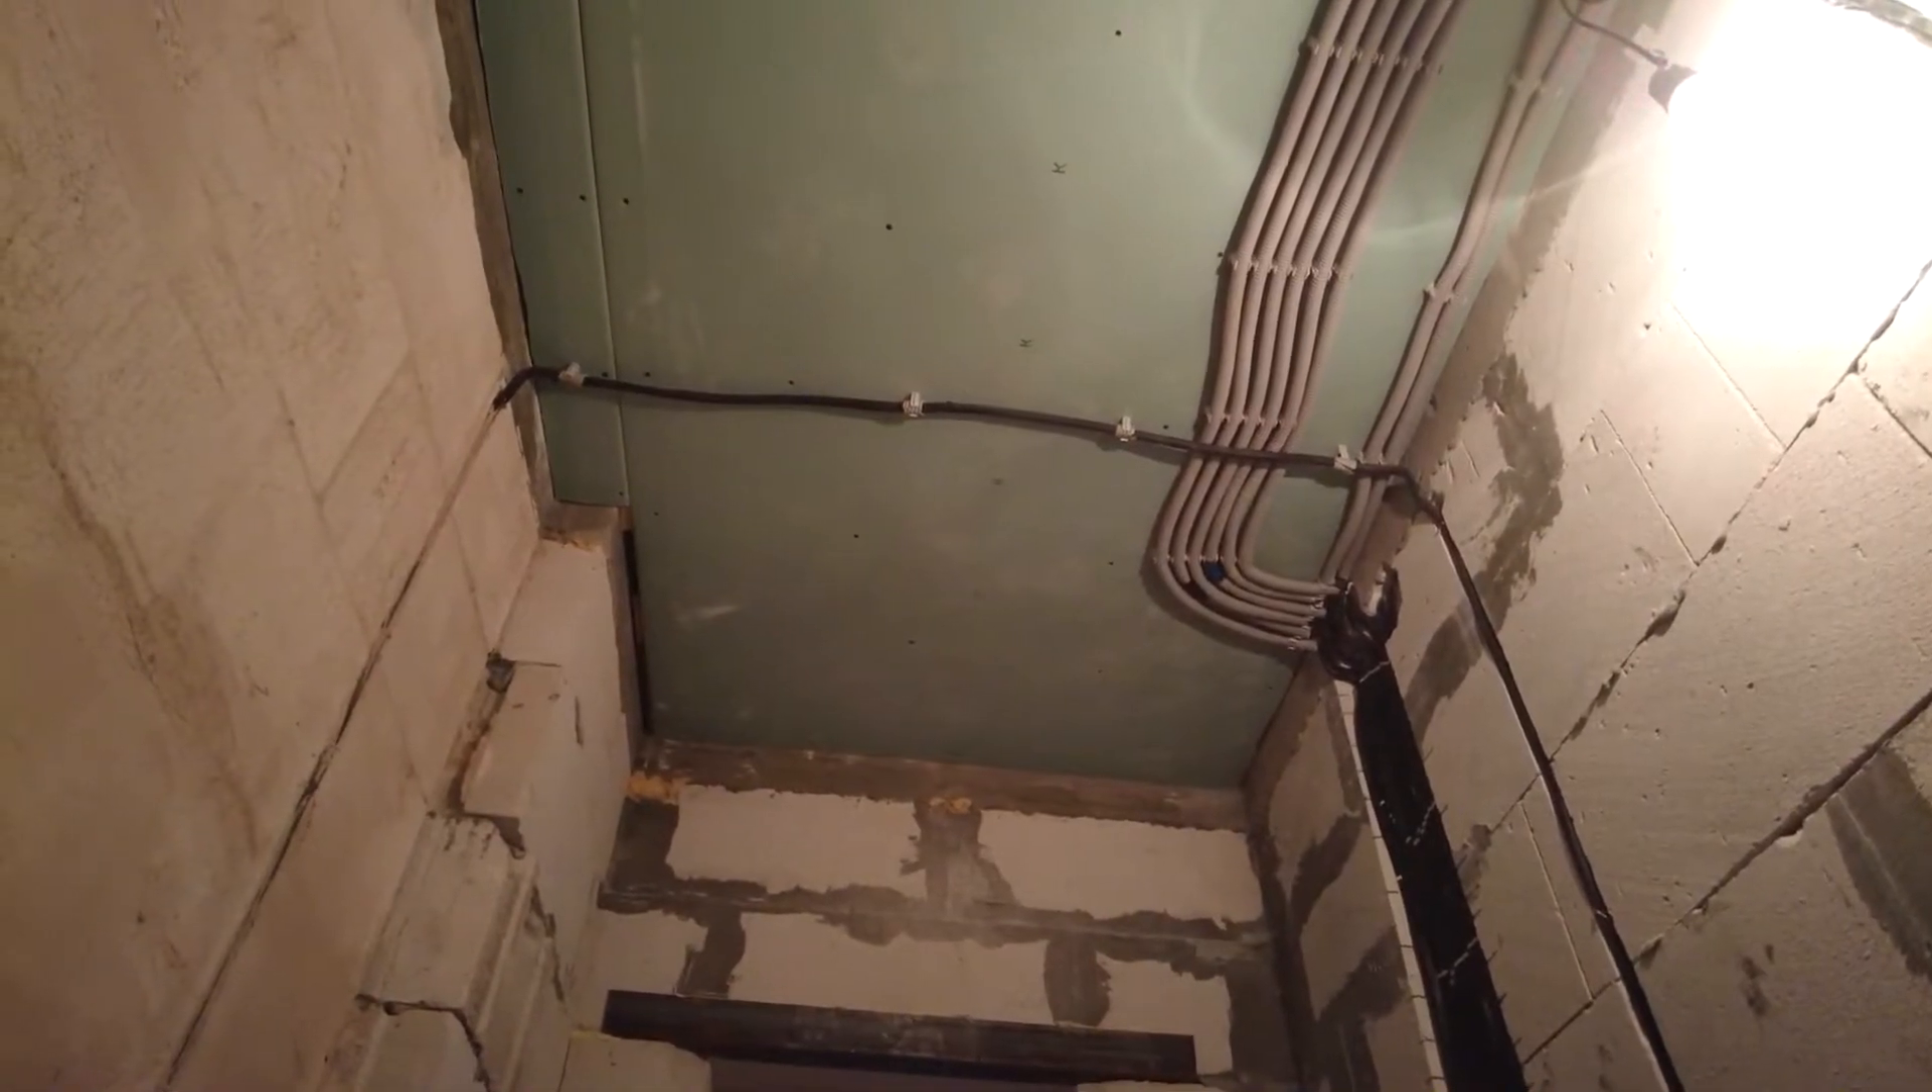Потолок пока не будем натягивать натяжной просто банально на него нету денег.